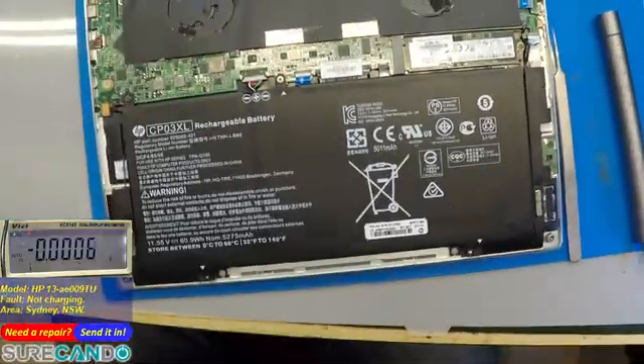So, top cover is open, and this is the inside.